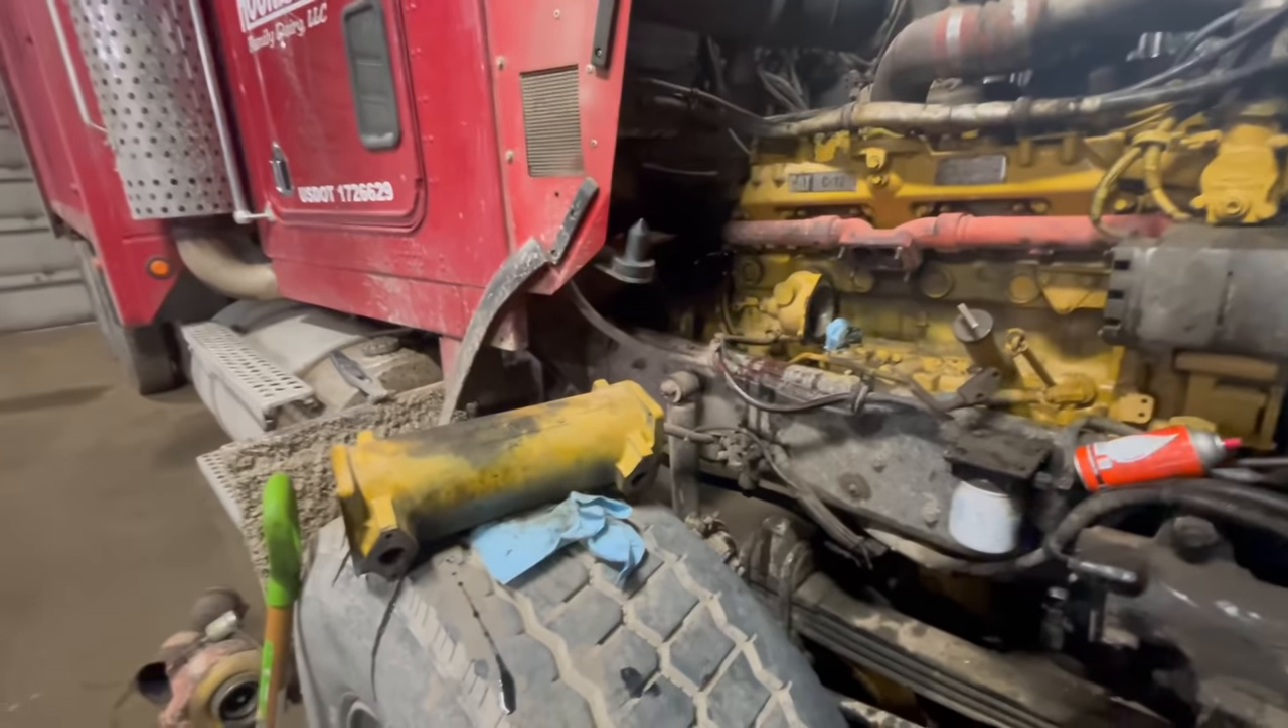All right, we have the oil cooler removed.